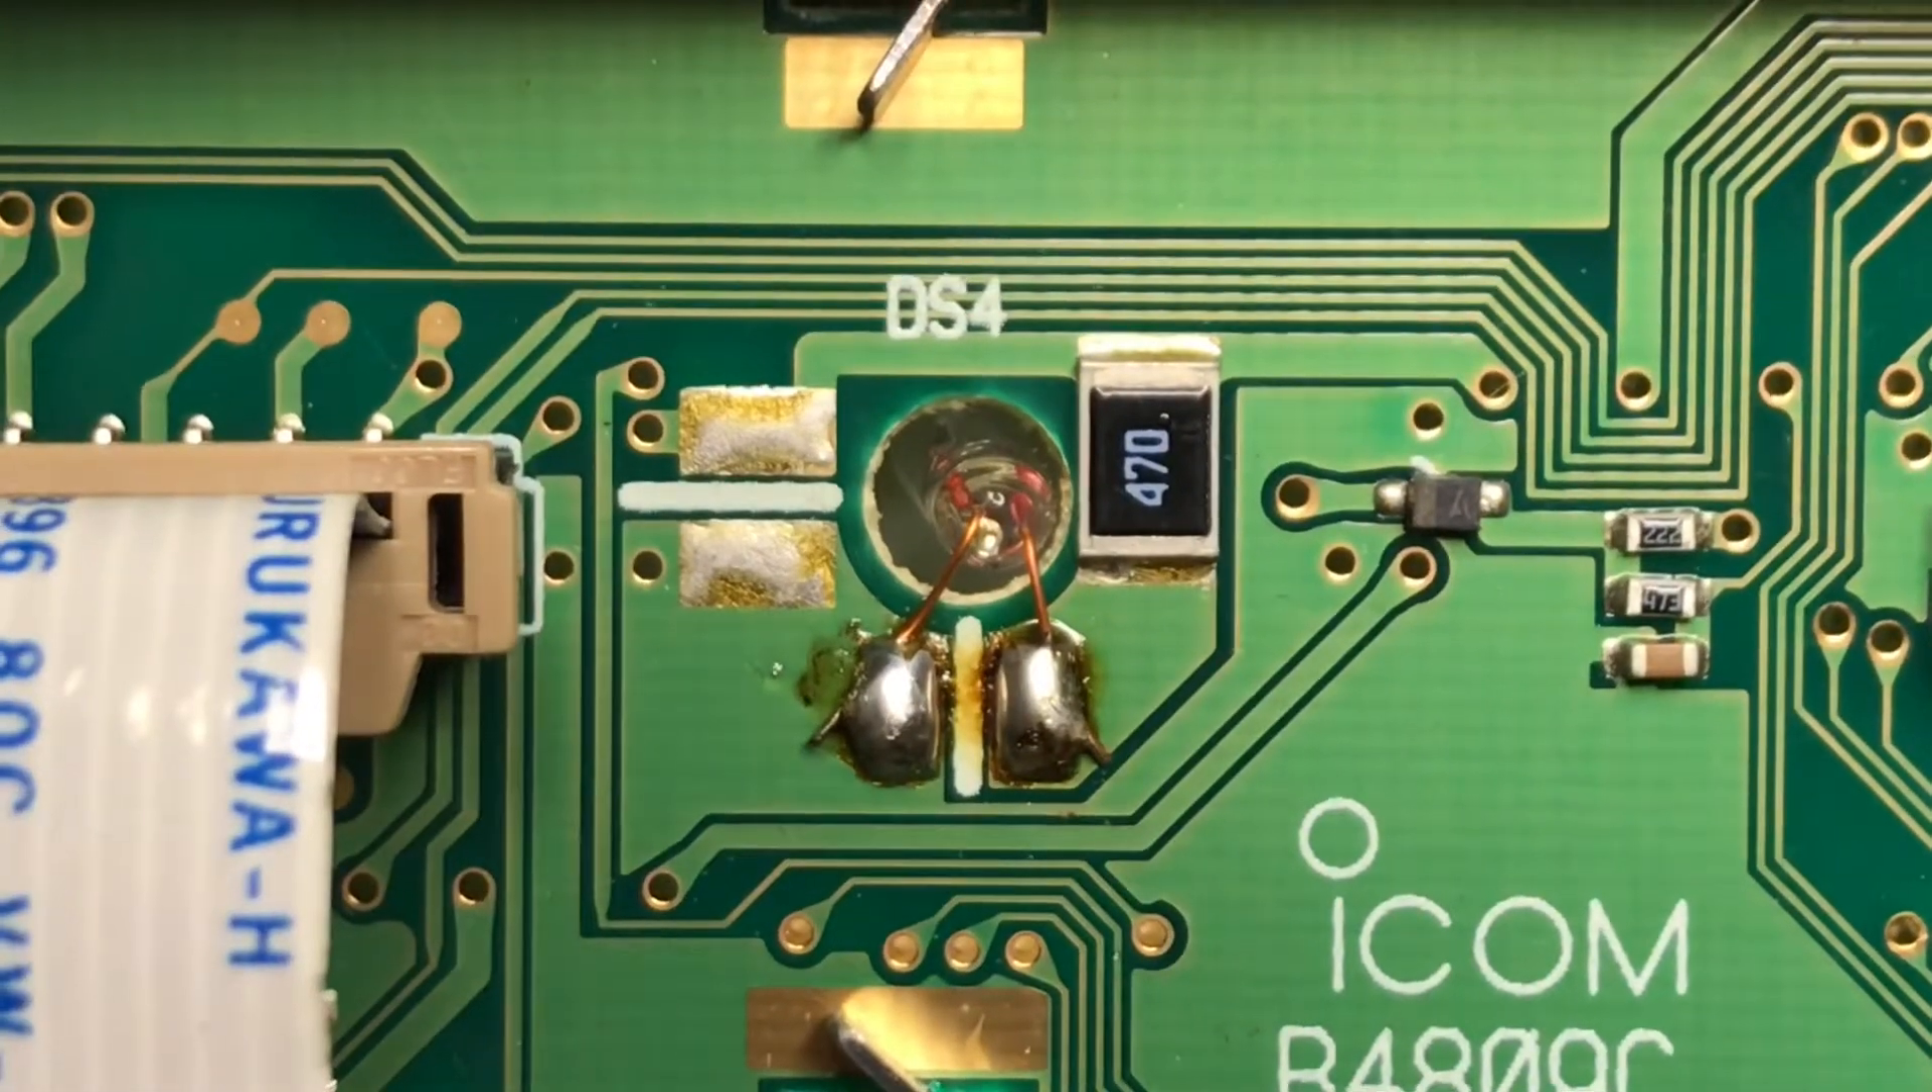If you actually see how these leads are, they actually sit right in the solder.